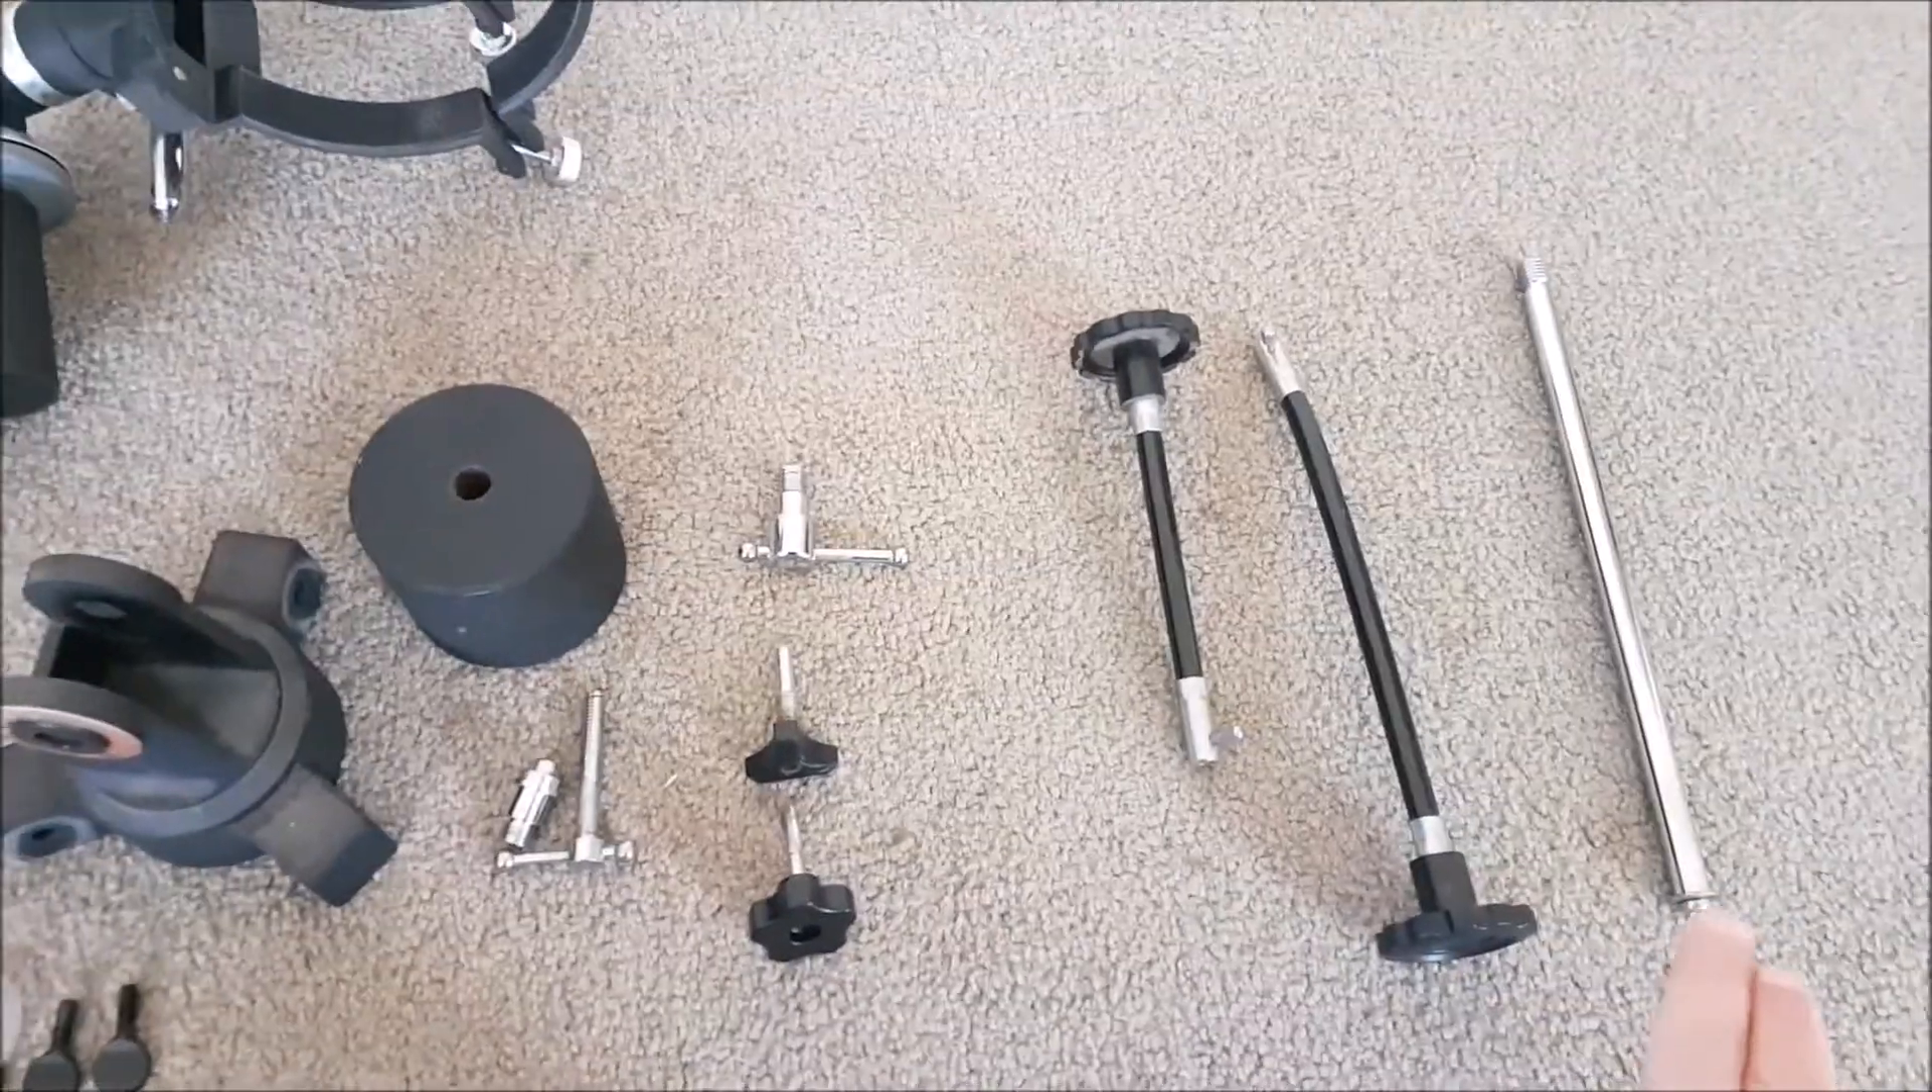Right, so that's the mount dismantled.